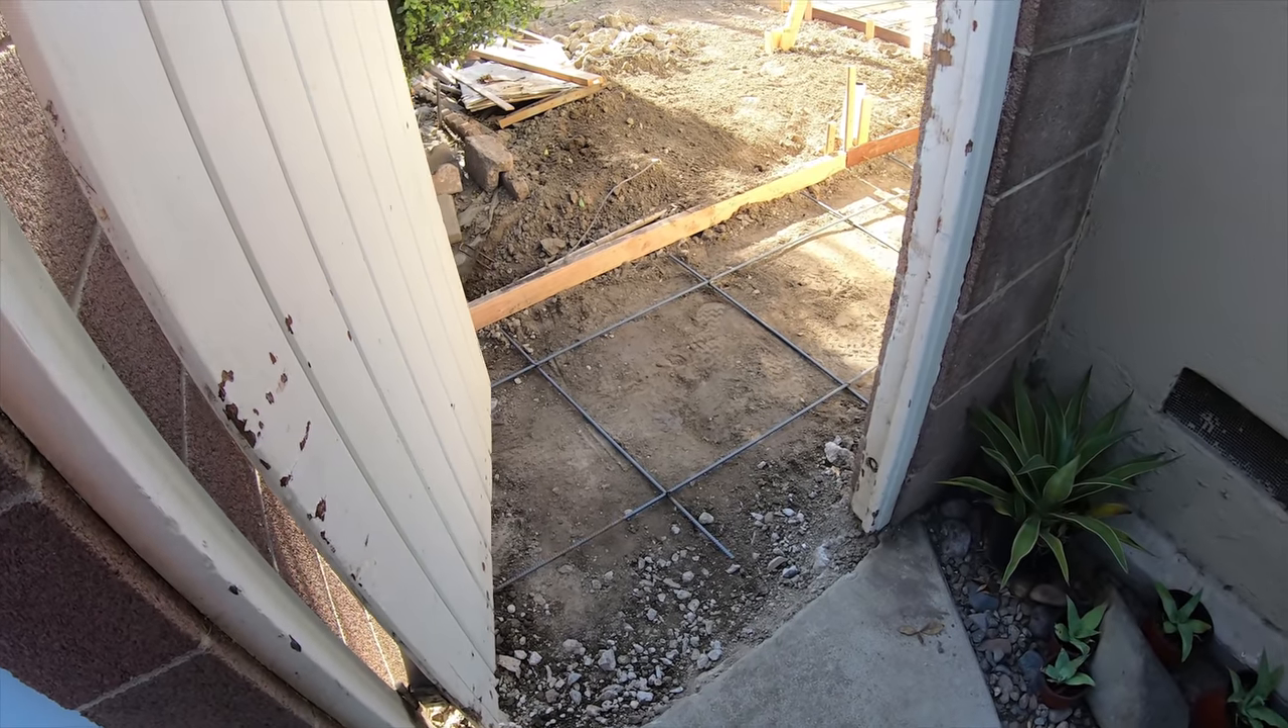All right so we just got all the rebar installed.